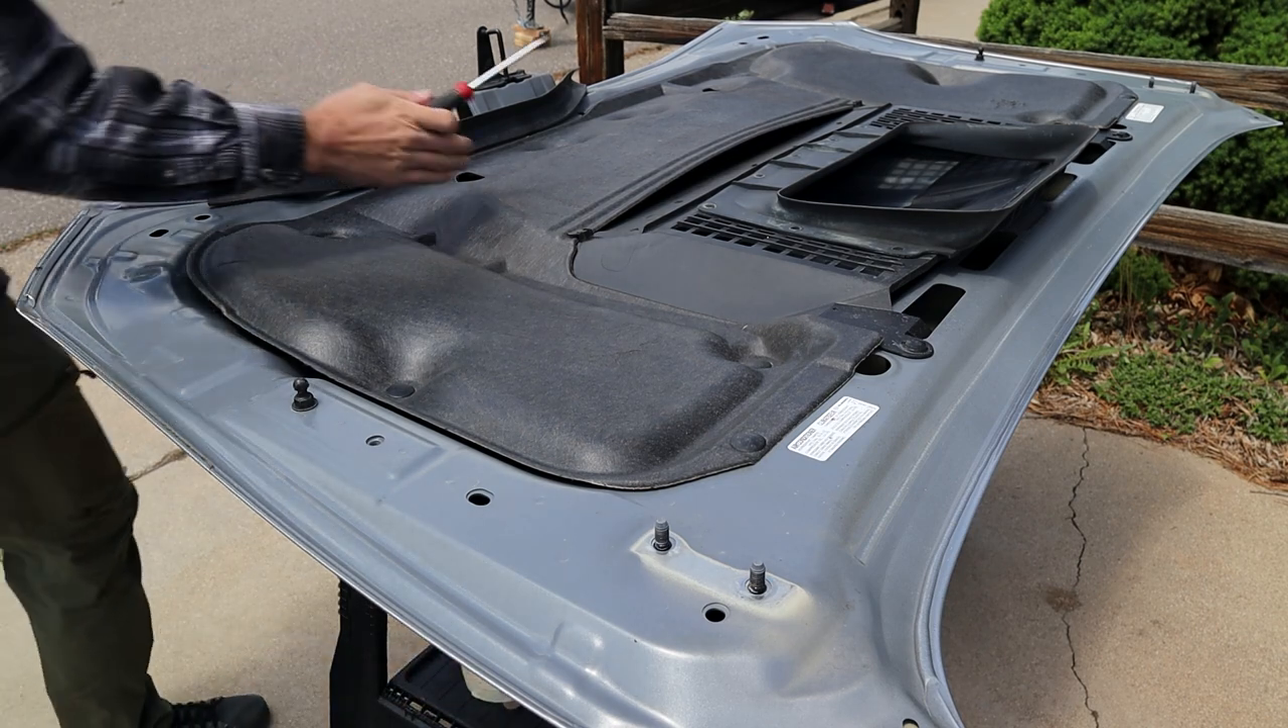So we got the hood taken off.